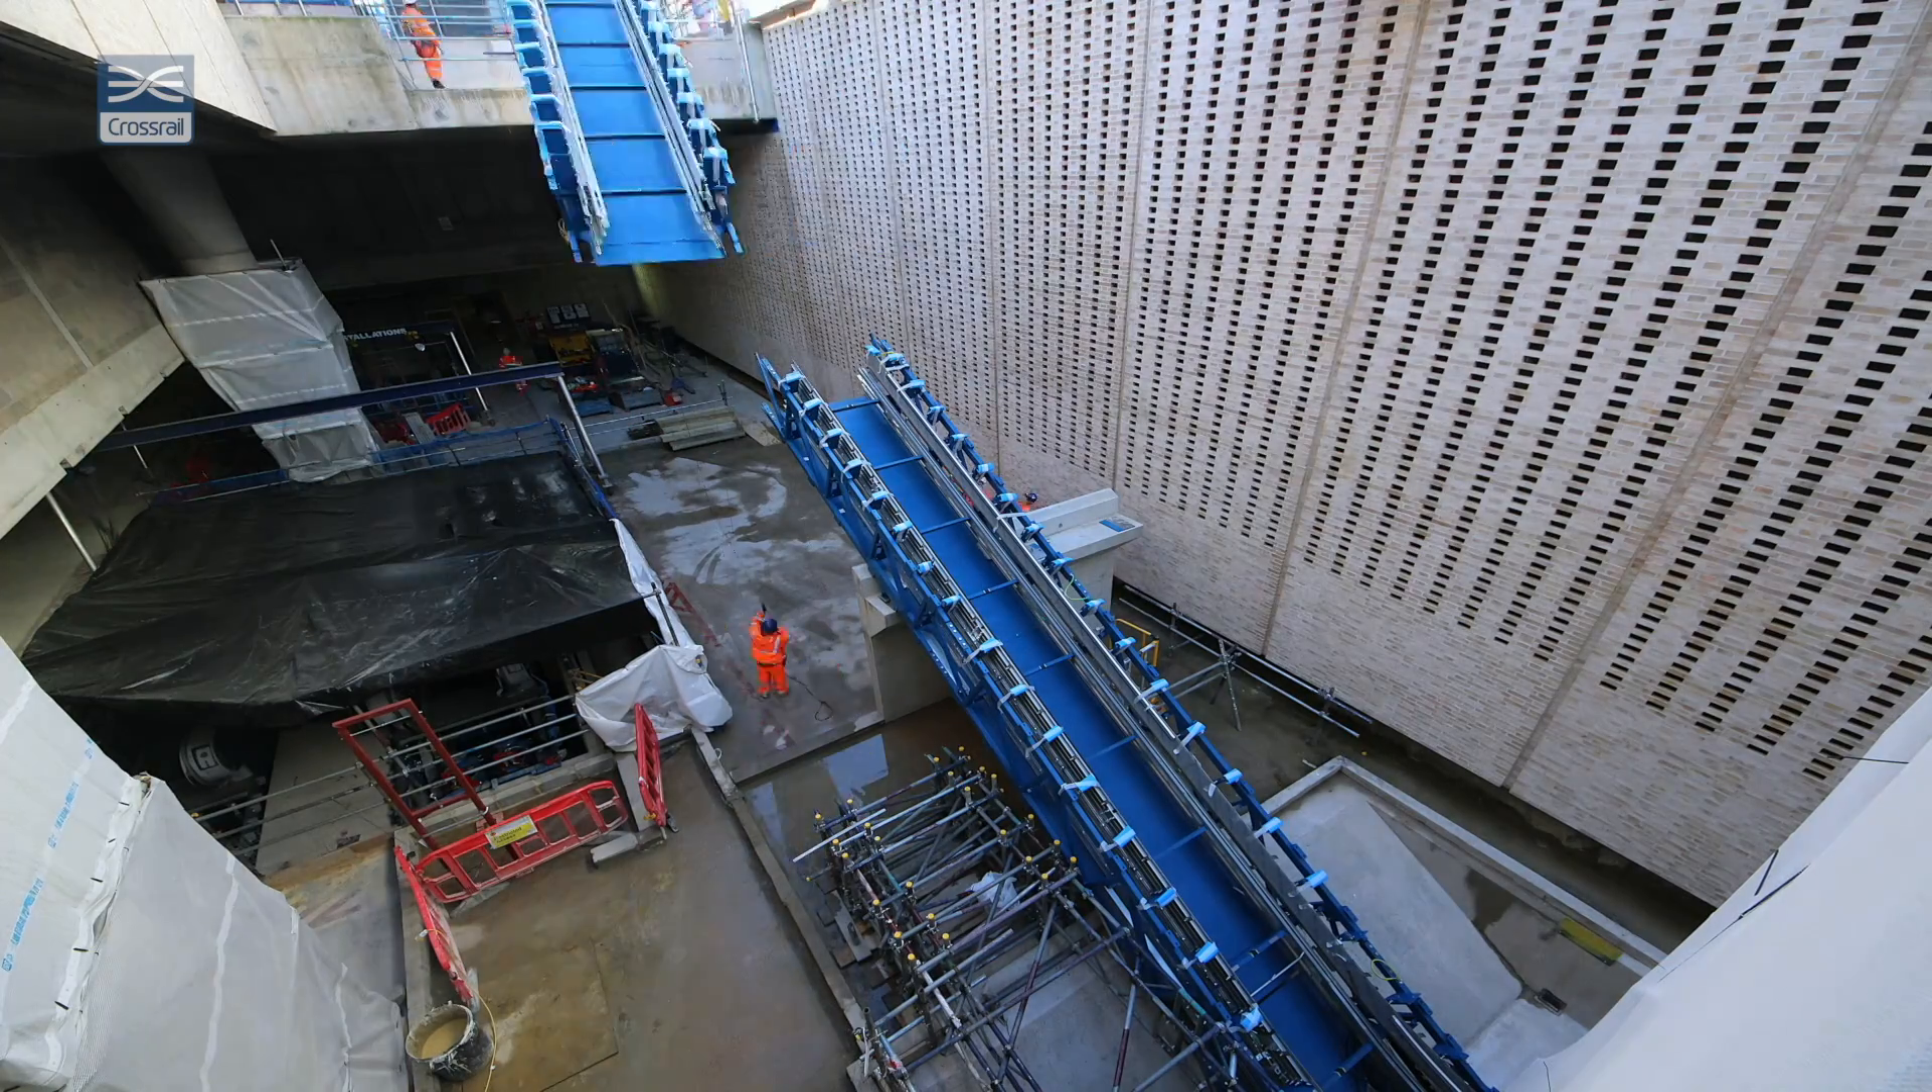We can see here we've got escalators being installed.